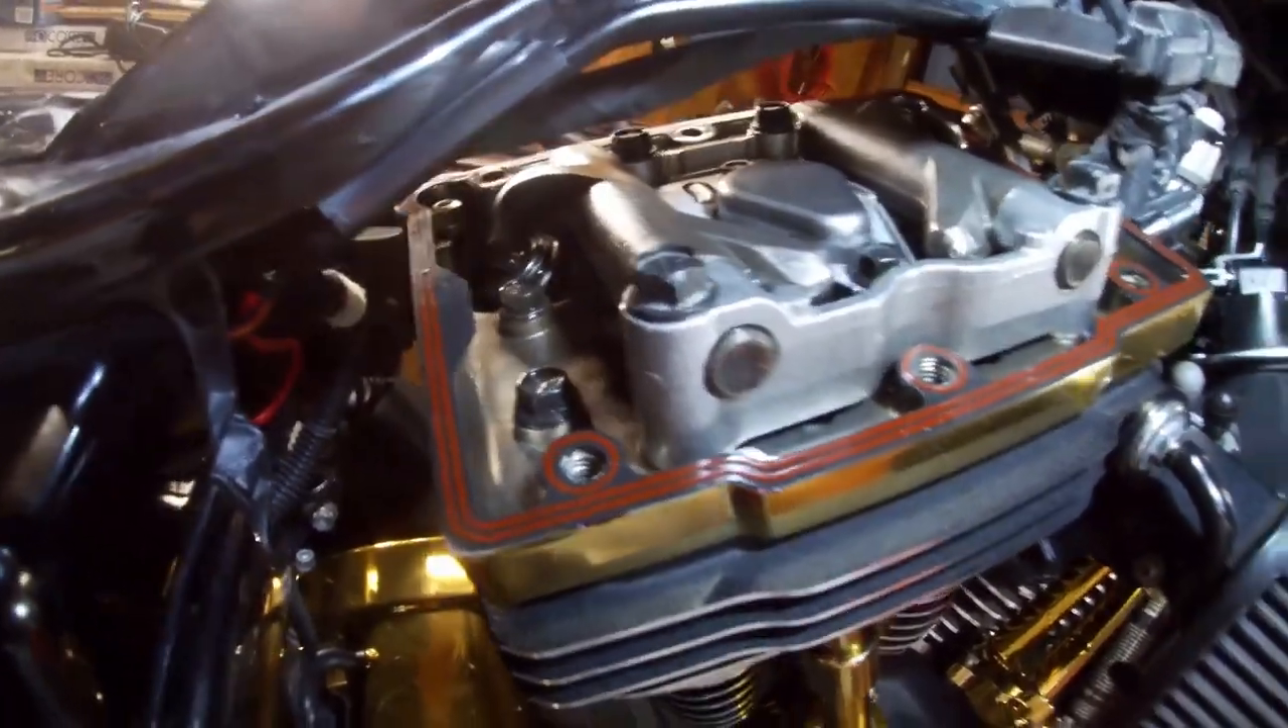Okay, there's the gasket in place.